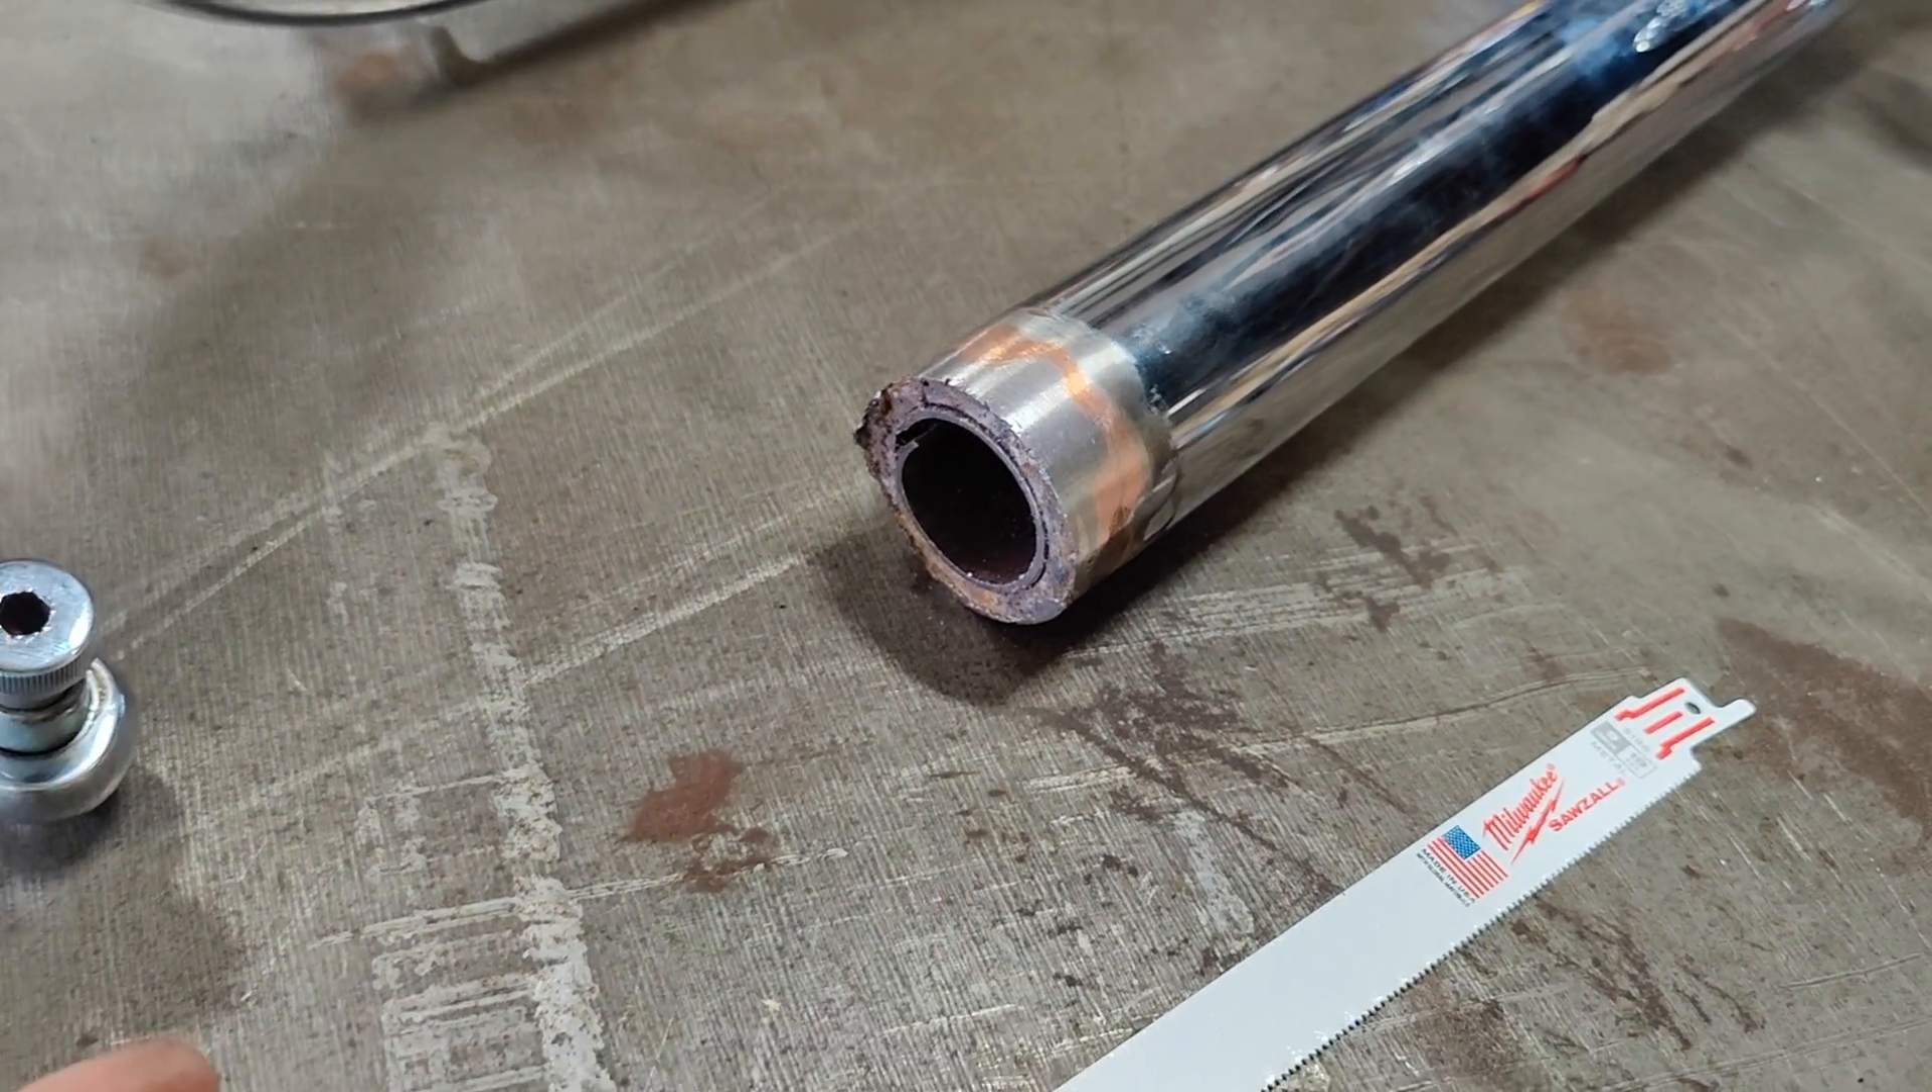So now I'm up to the point where I've cut this axle in half. I need to get the old sleeve out.